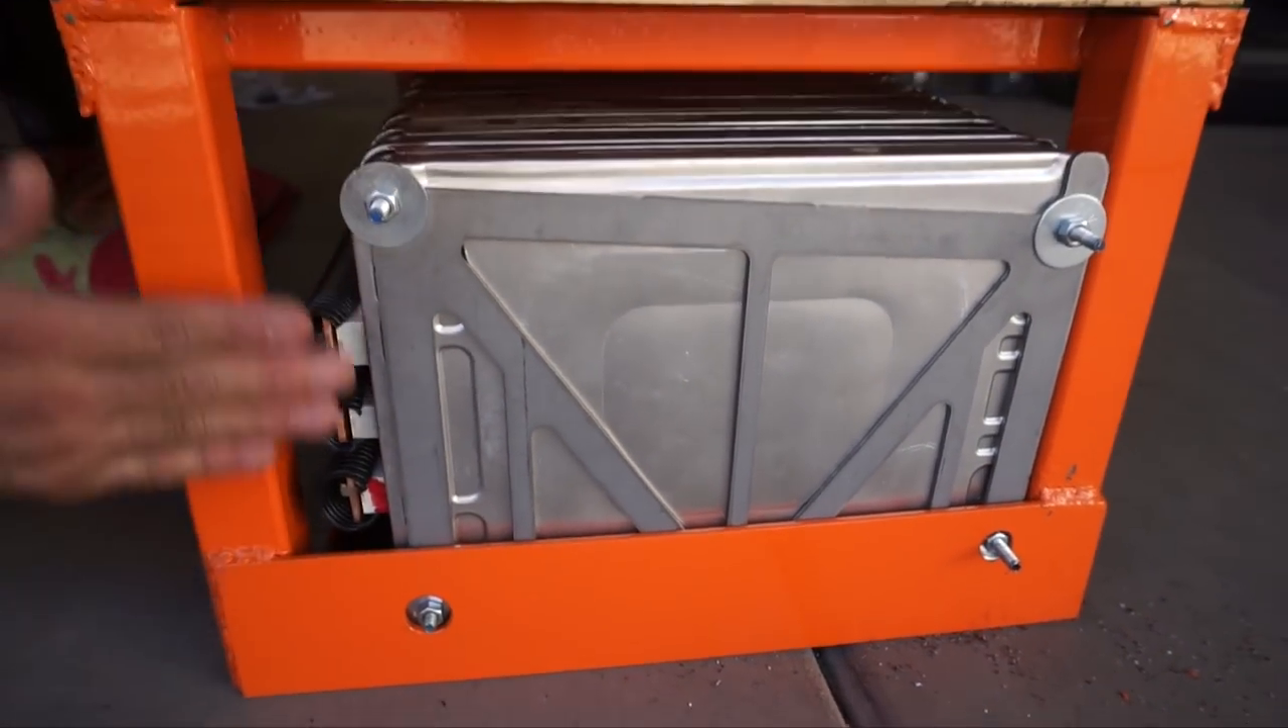So this is the stand that we, uh, that we built a couple of weeks ago or a few weeks ago, and we've positioned the battery in. And so you can cut, you can see how it's secured in there.